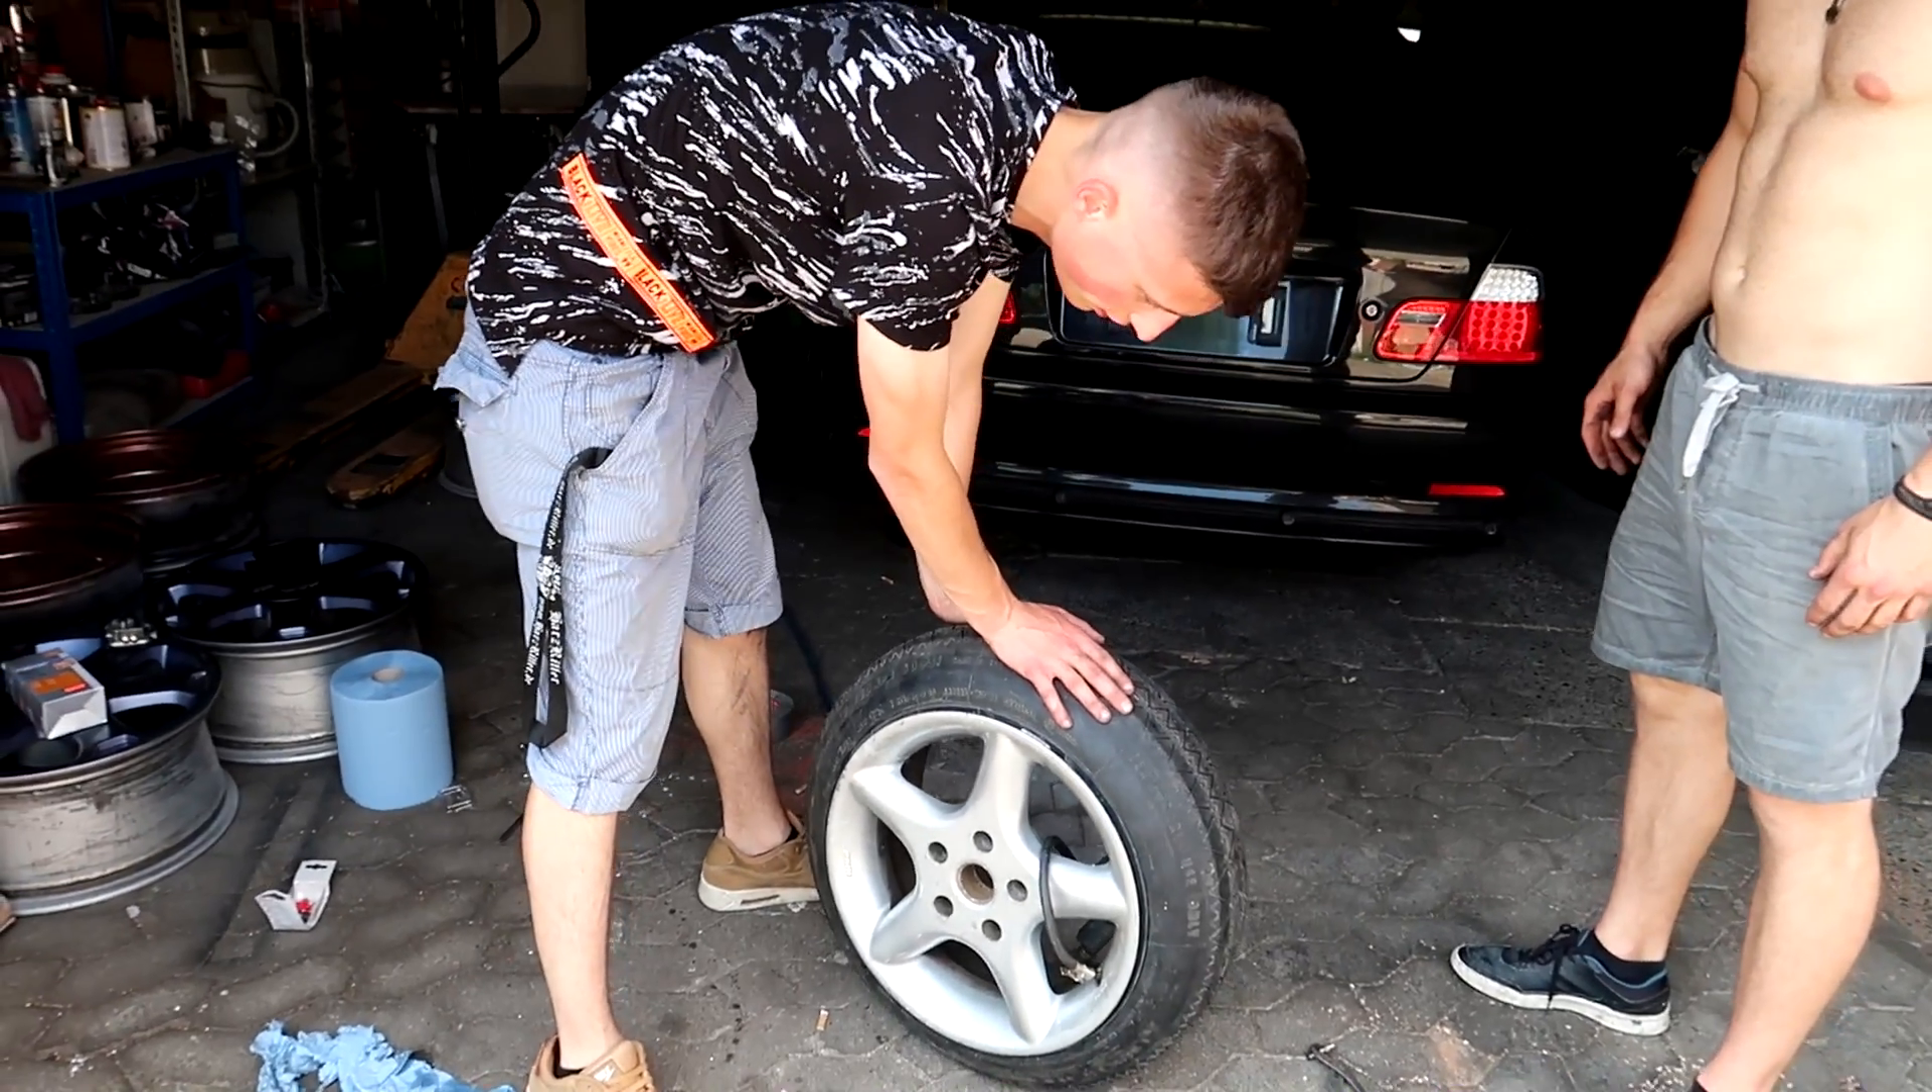Also, Freunde, der Reifen ist auf jeden Fall drauf.